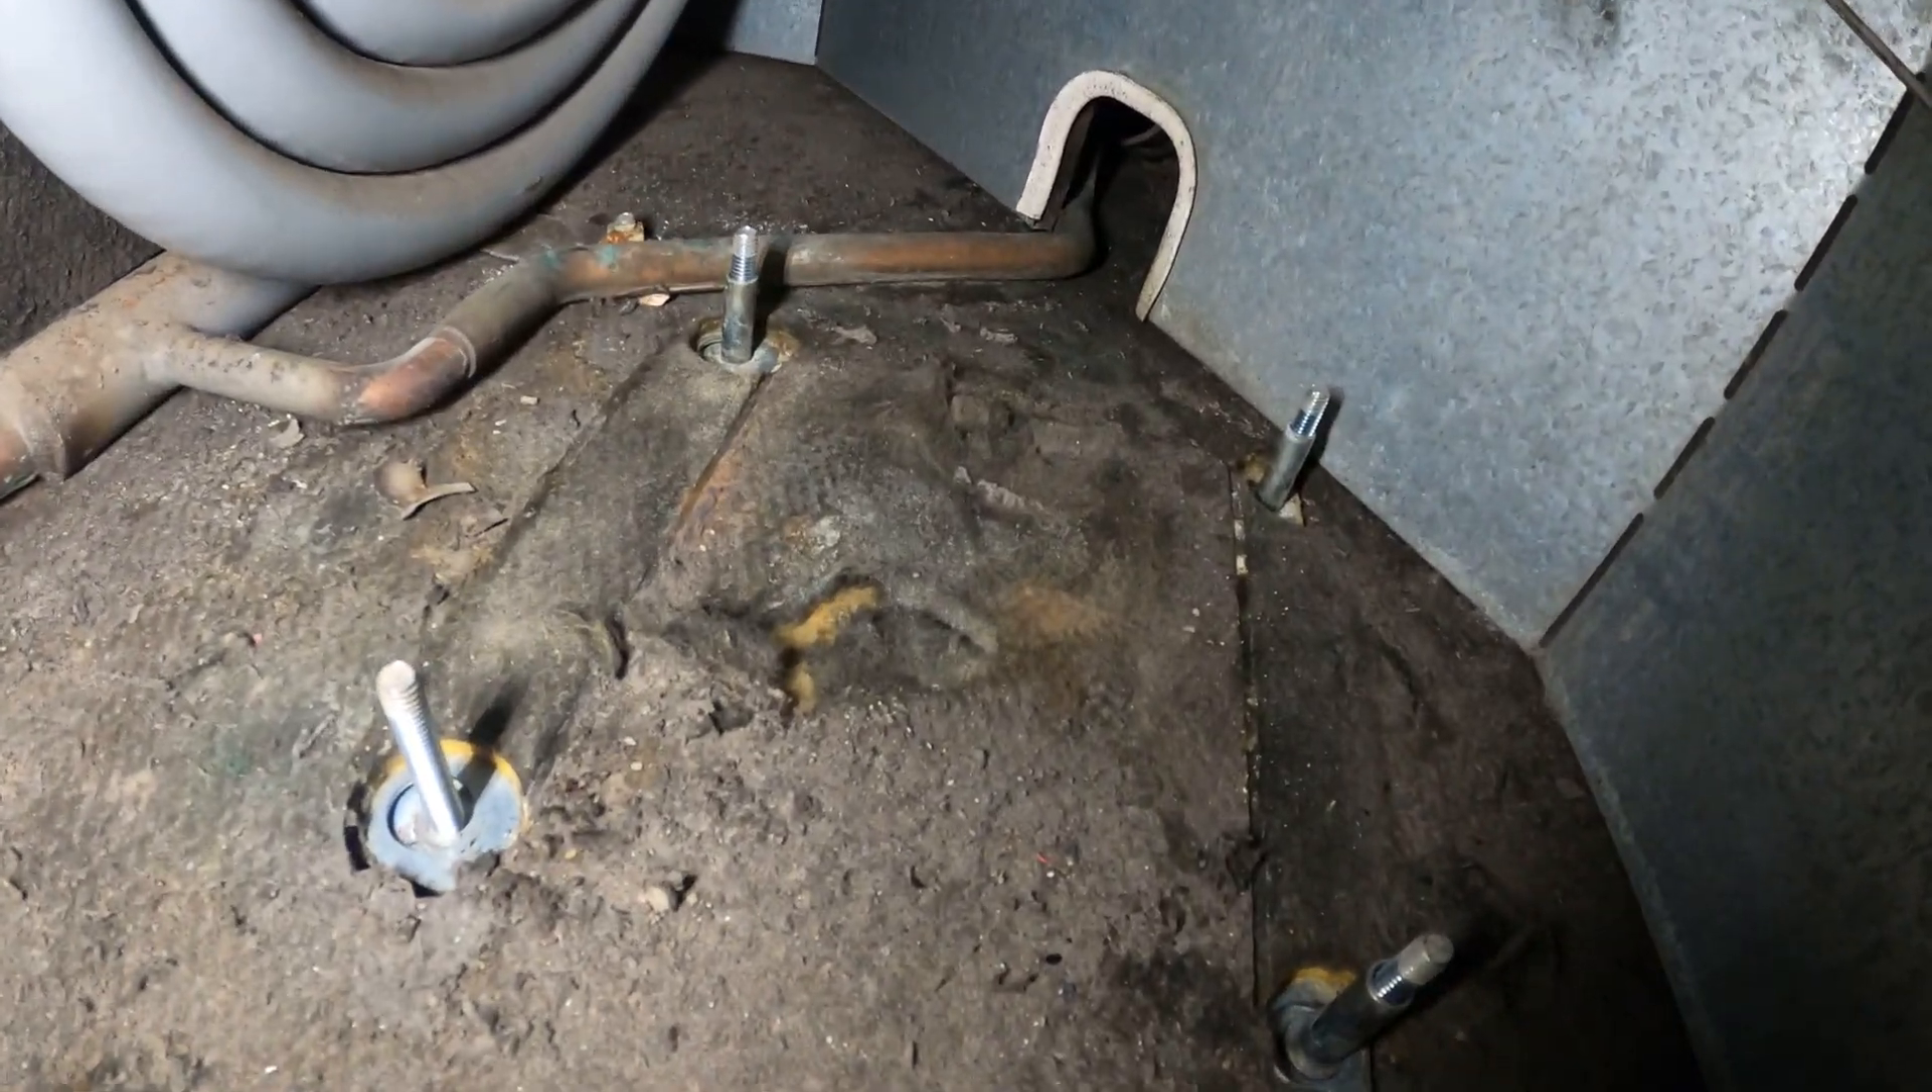All right the compressor is out of the way. Those are the four bolts.